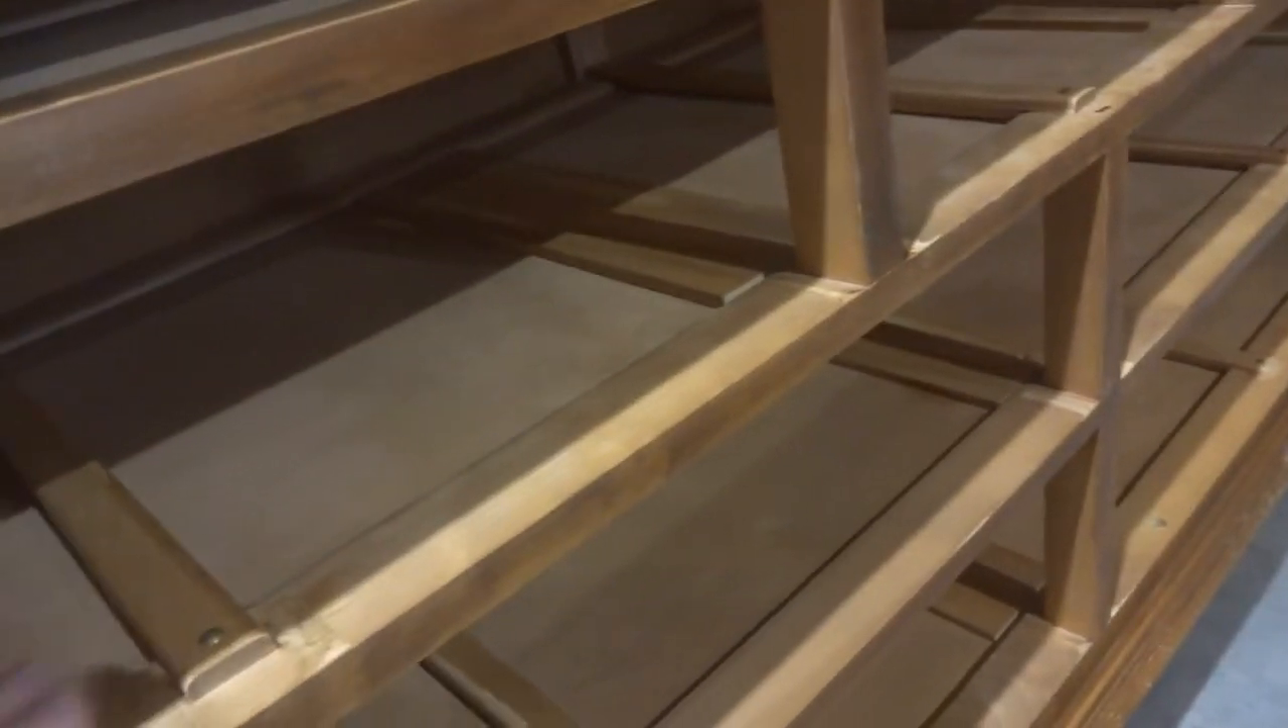Alright, got all the drawers out.